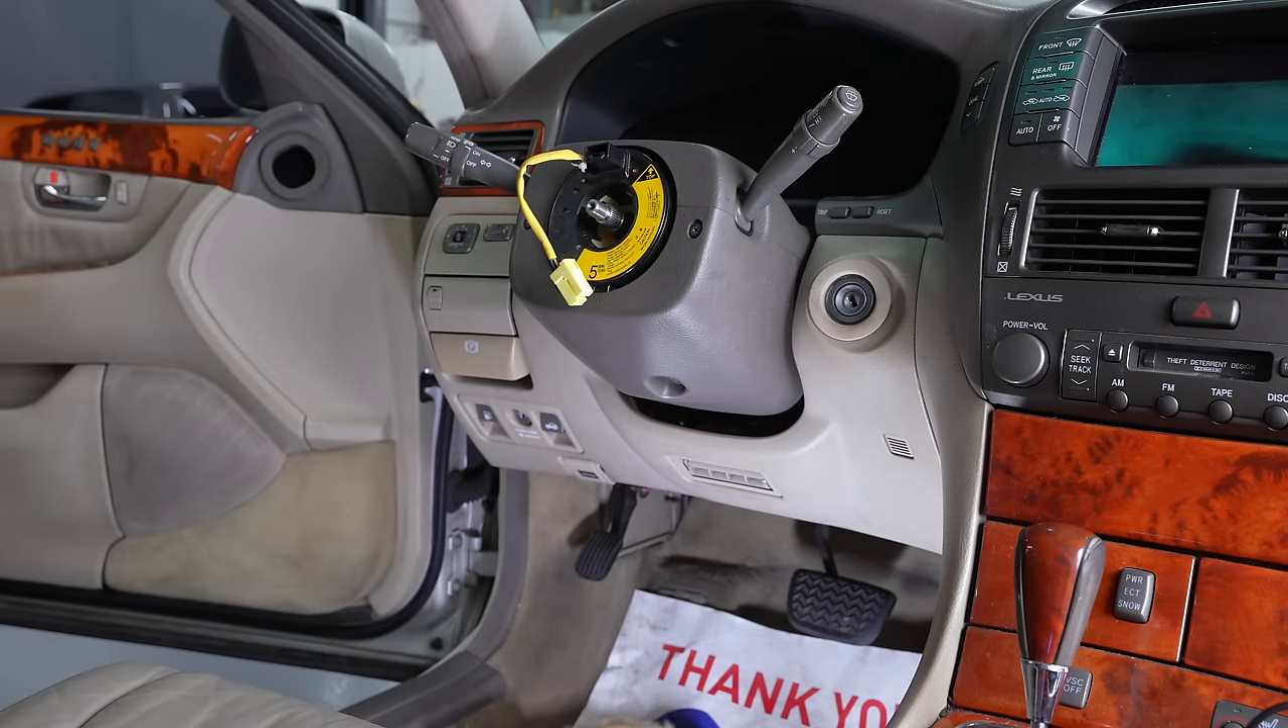I think this operation is almost done we just gotta put the steering wheel back.